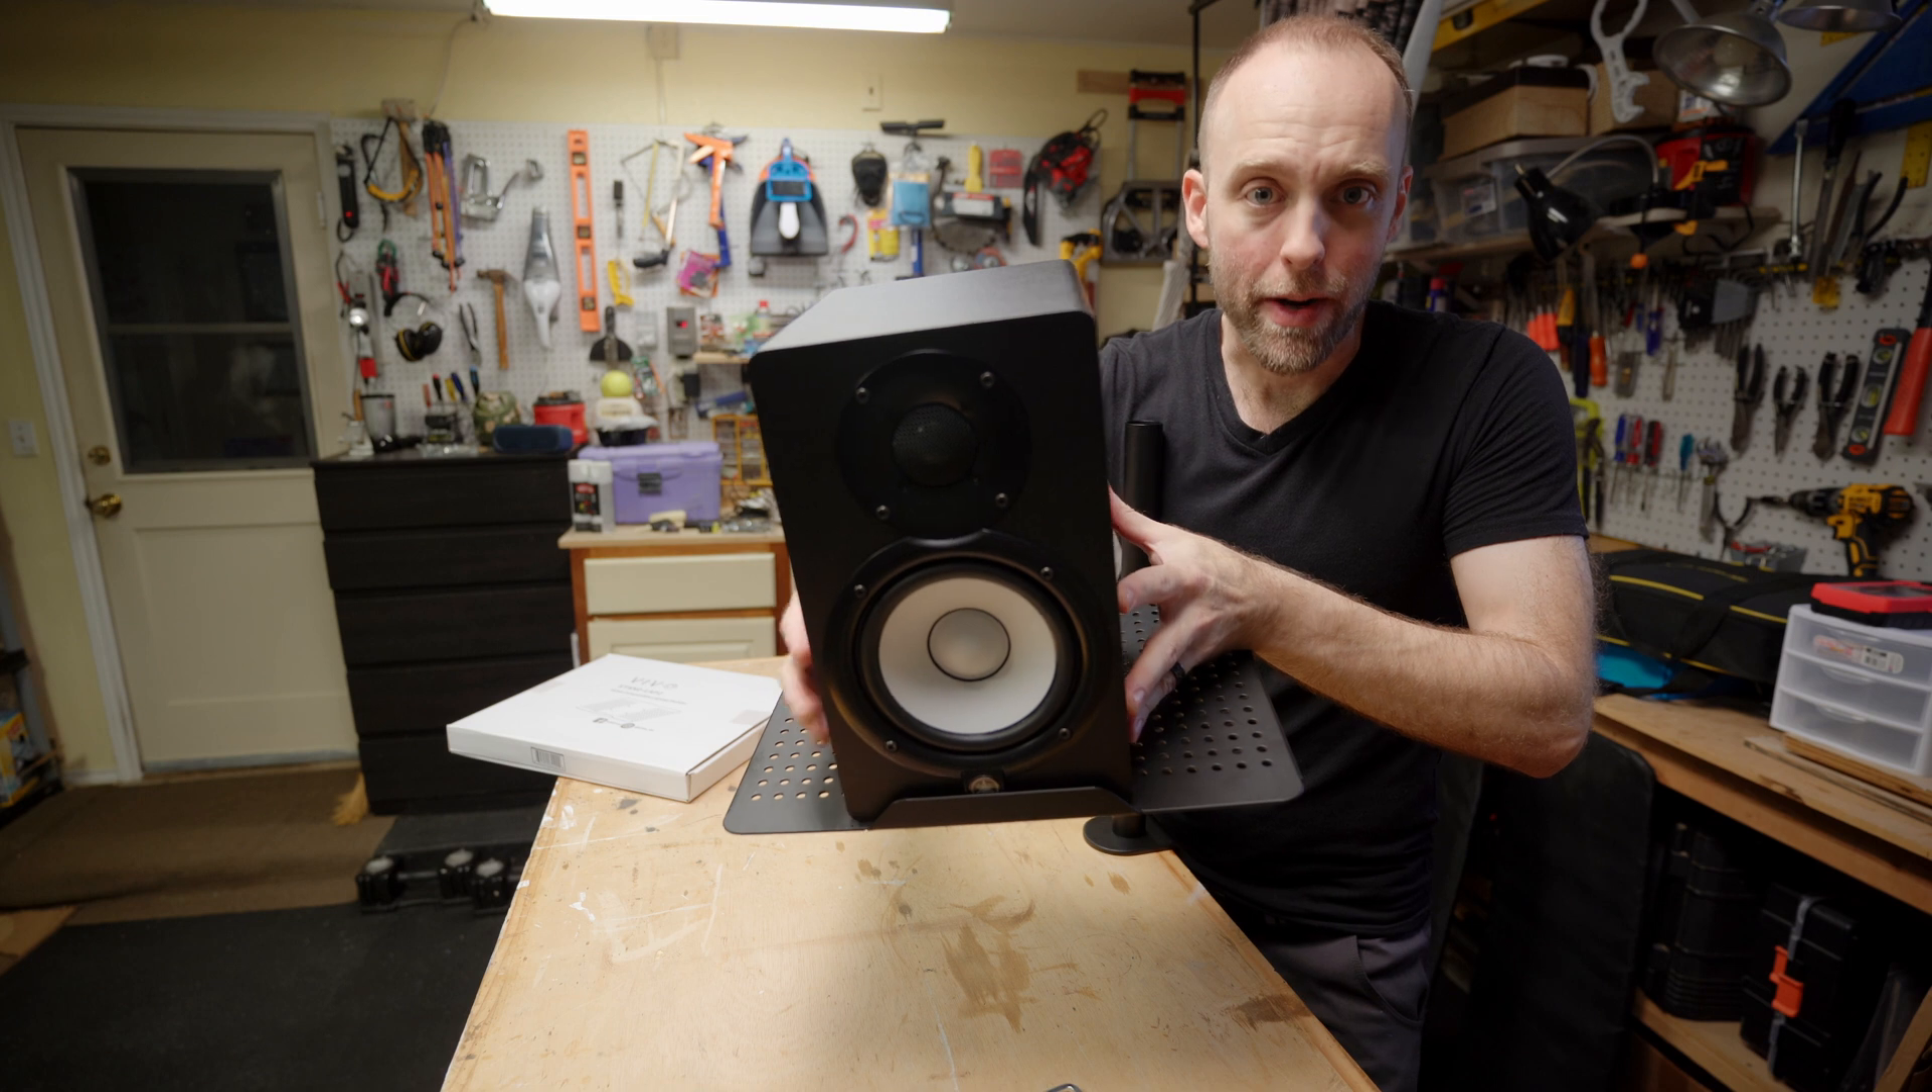But as you can see, the plate here is quite a bit wider than the speaker.